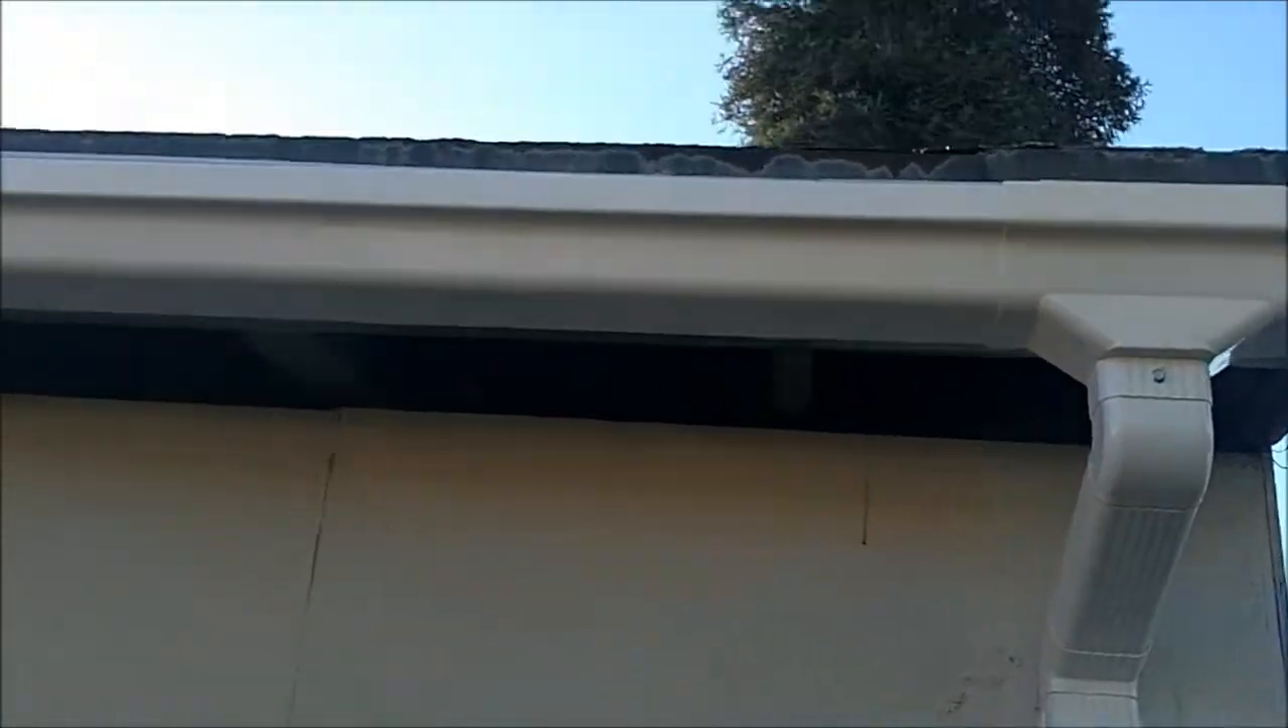I have the gutter on the house.